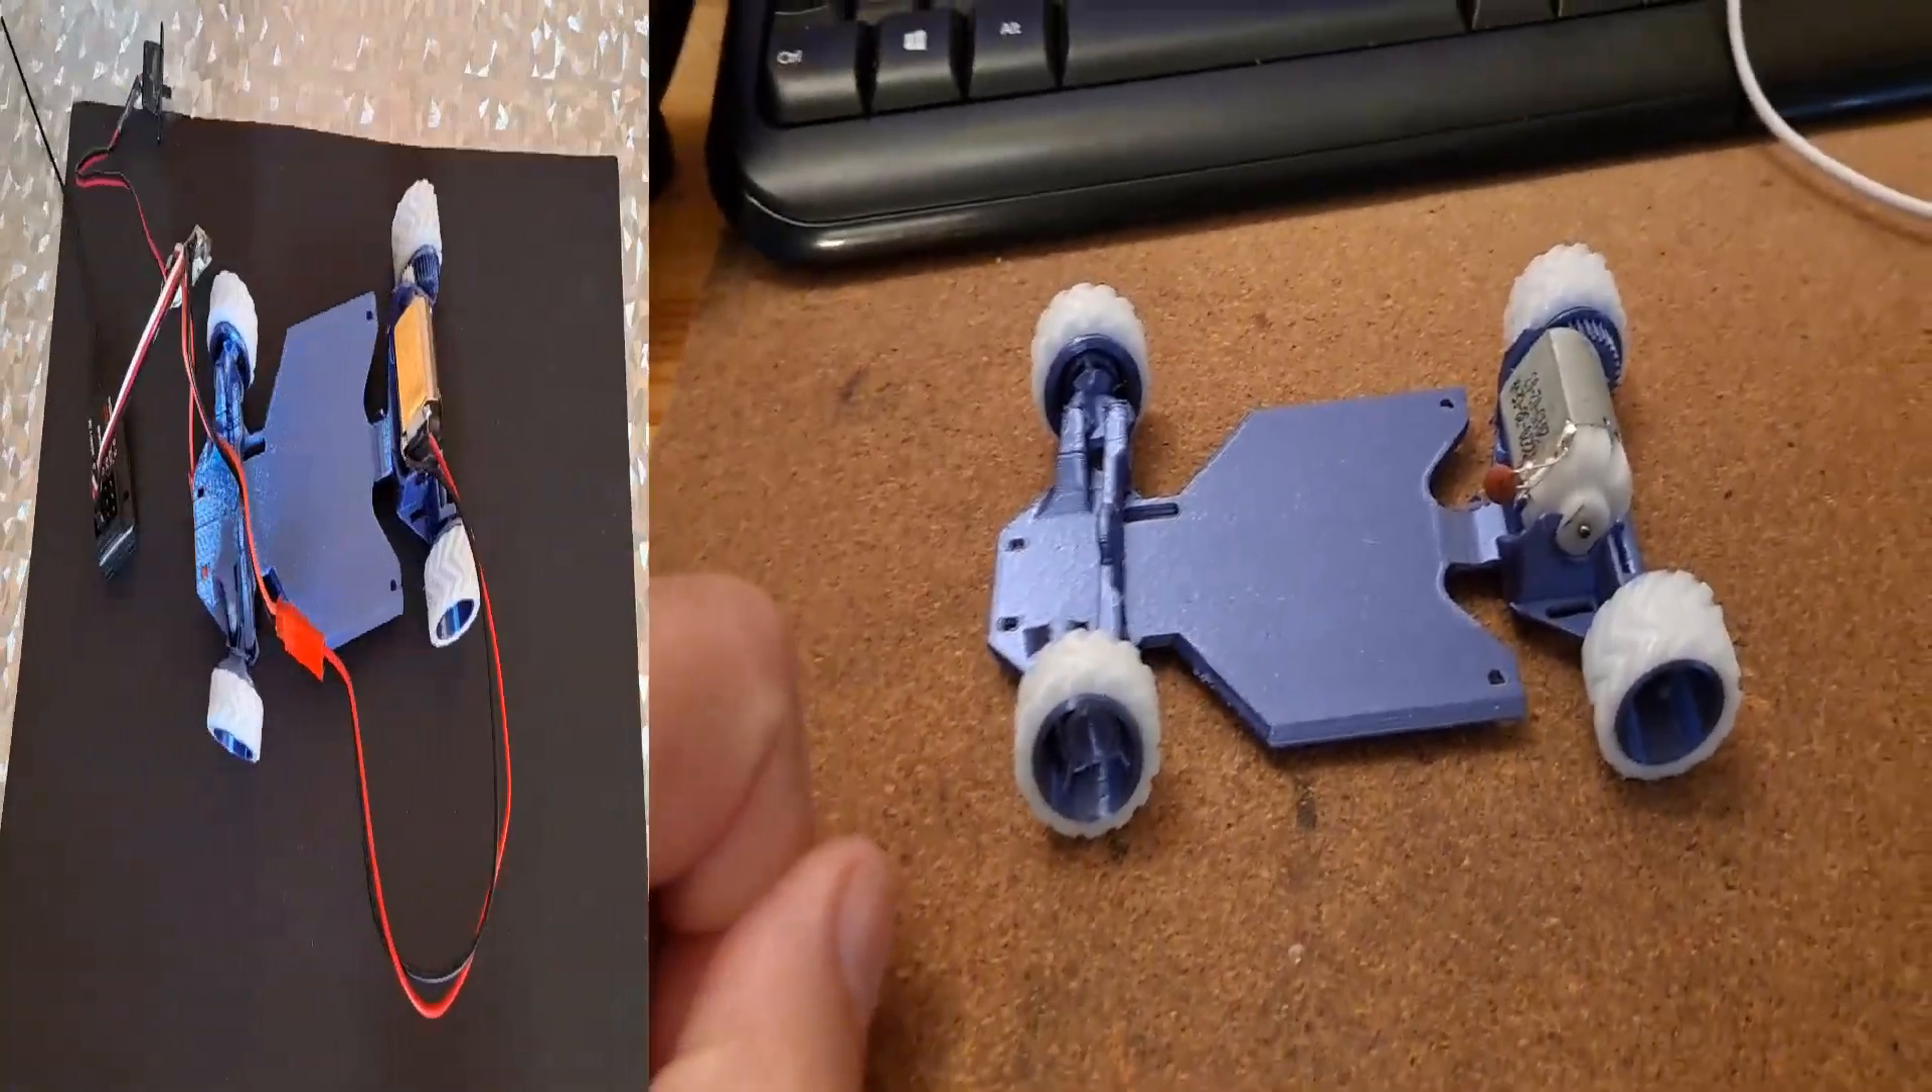Oh, I suppose I could pinch an ESC out of another car. Still, tires fit. Alright, so we've got the tires on.